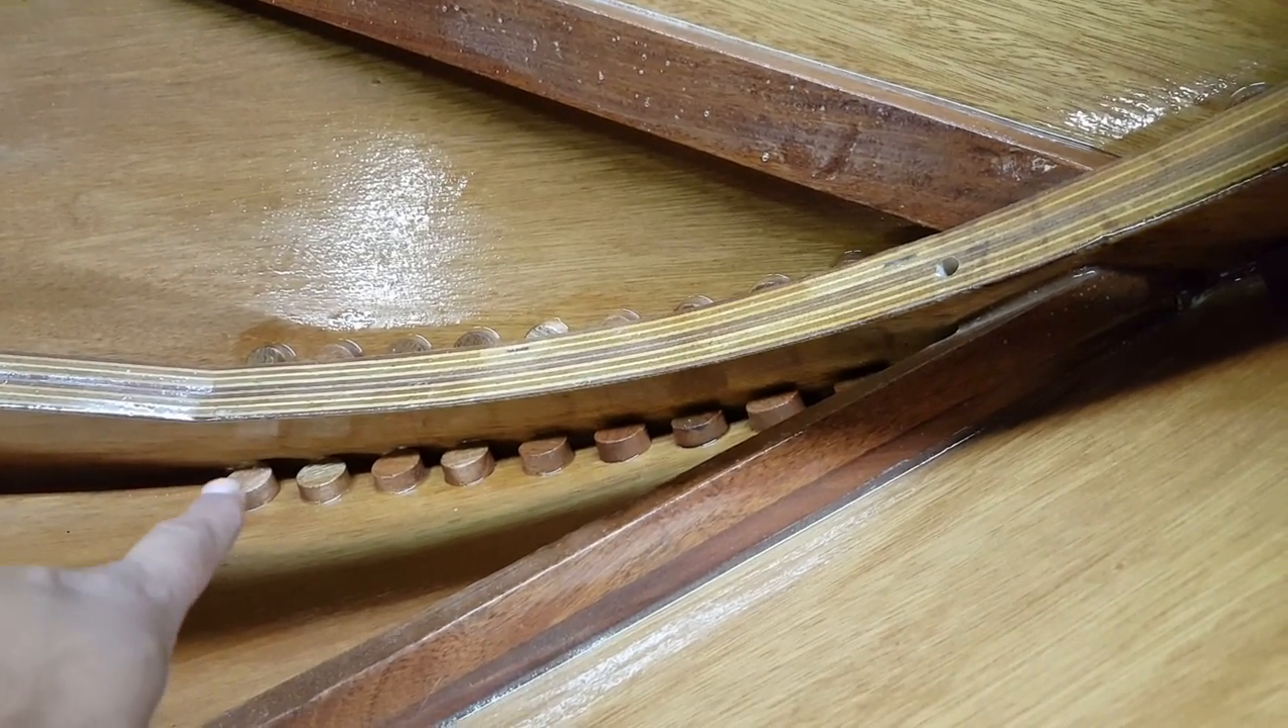All right so we now have all of our blocks glued in here these are our little round ones that we were making on the disc sander.